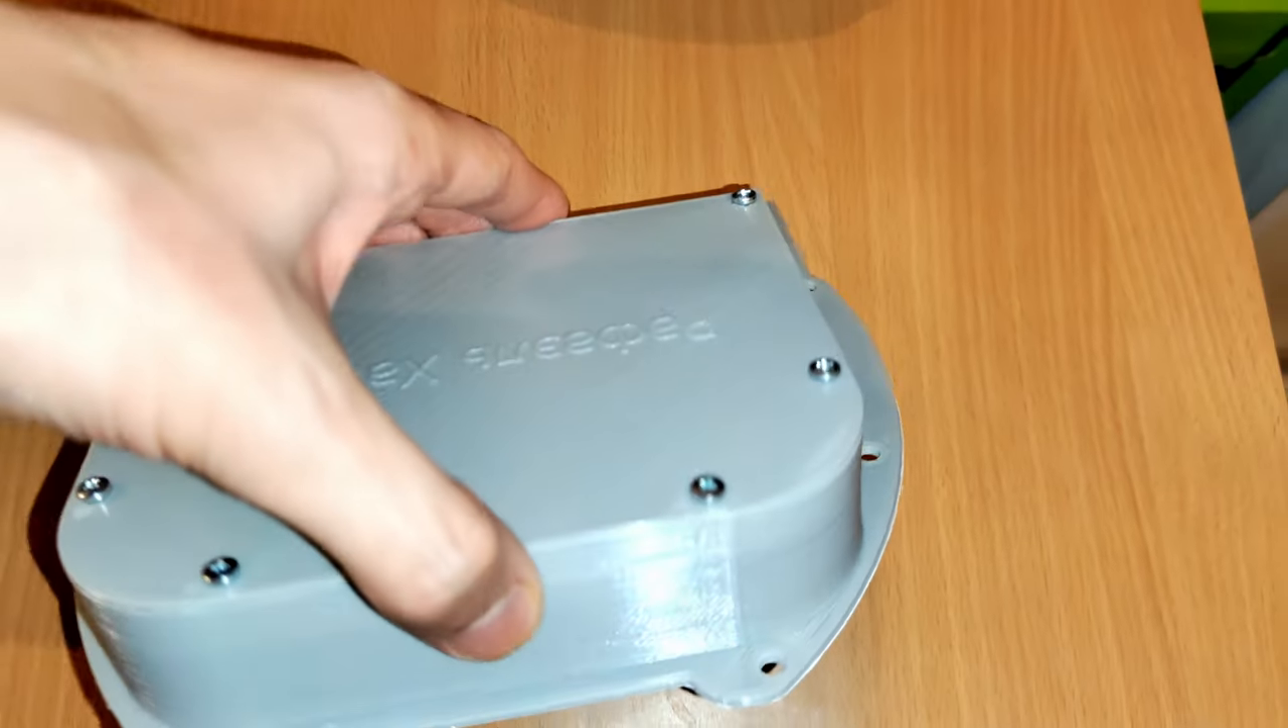Посадил уже винтики, закрутил все это дело.